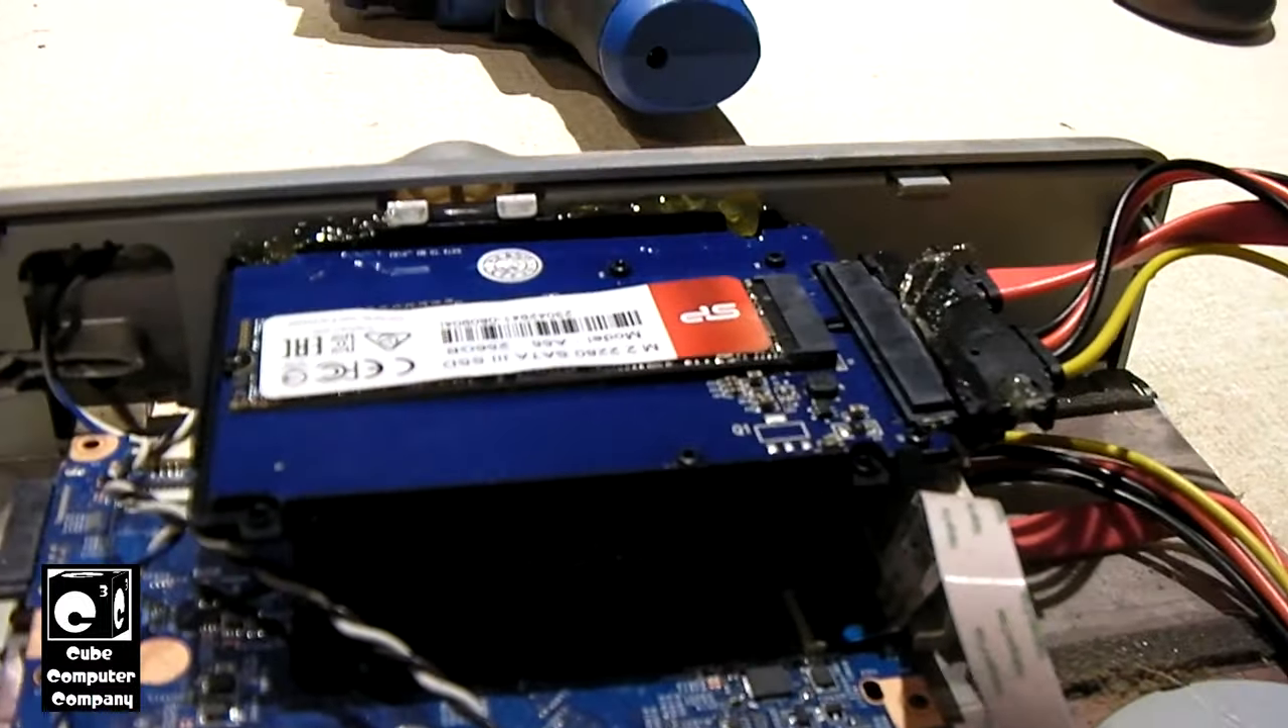Okay, so I got the new SSD and M .2 to SATA adapter installed in this.